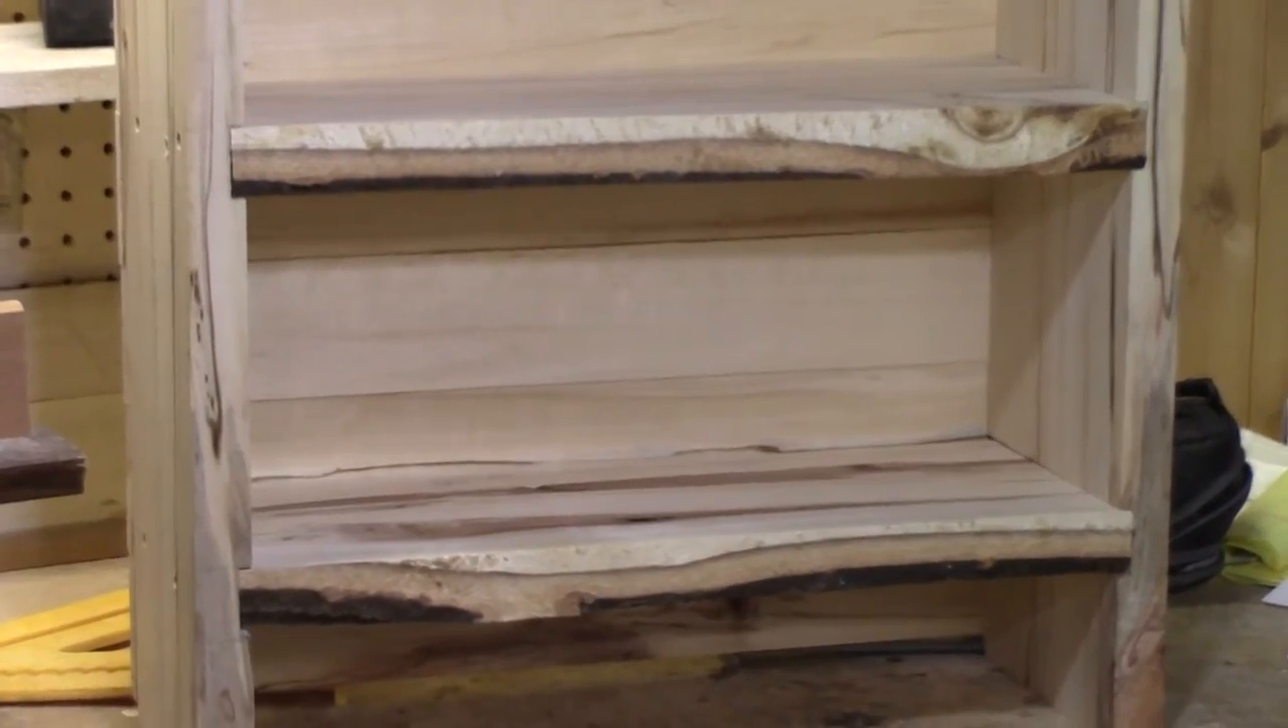And there's a cabinet with a back installed.